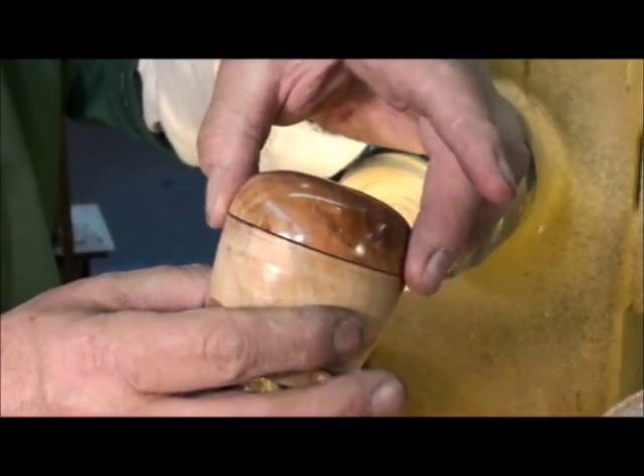Okay, I've got my lid and my base joined together and I'm very happy with that fit.